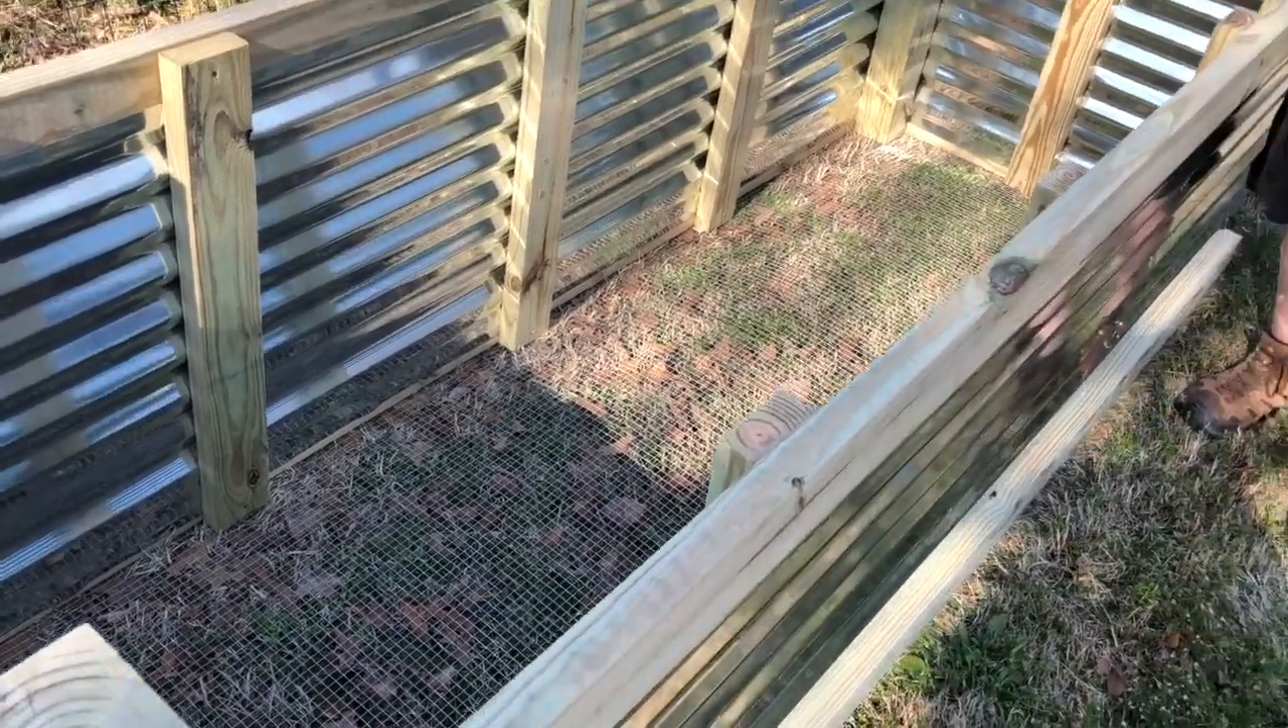And you guys can see we did put some hardware cloth on the bottom.